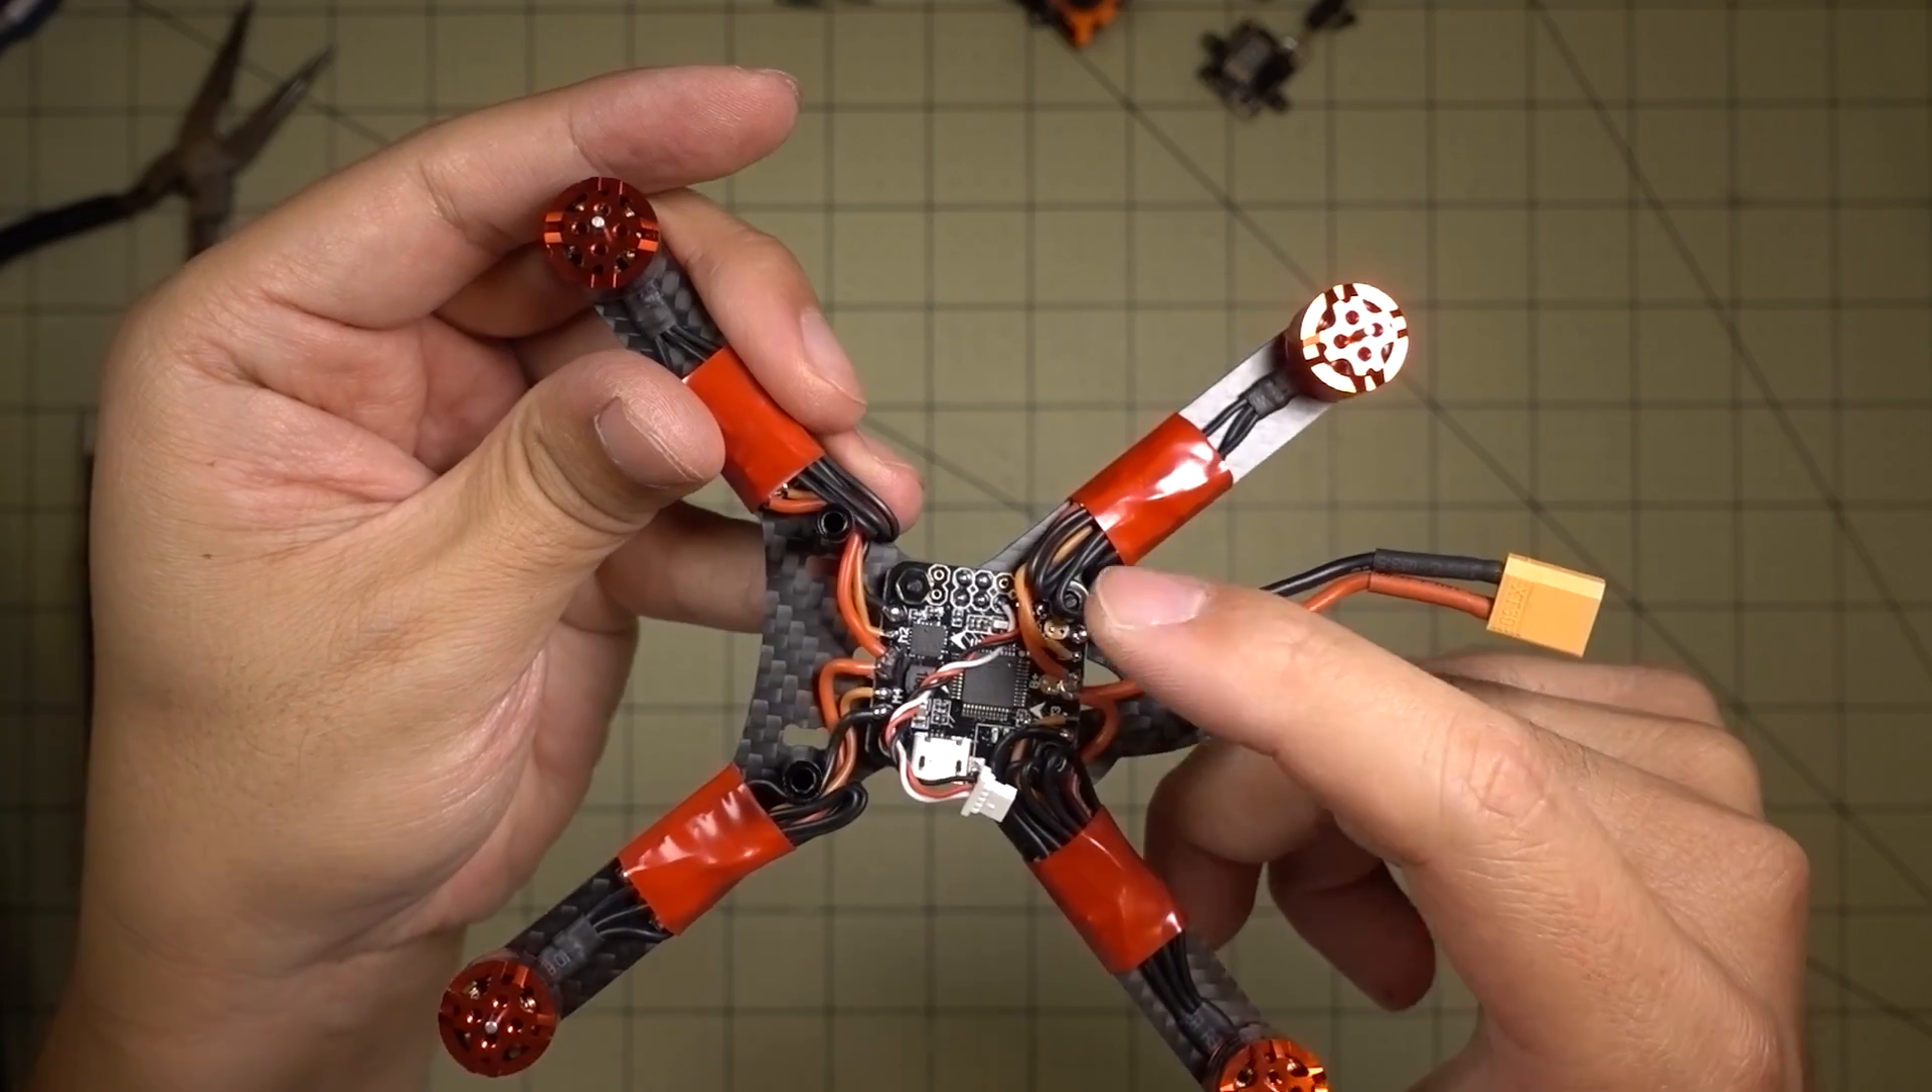And I just ran the motor wire, looped it around and soldered it onto the ESC pads. And then just wrapped the whole thing in electrical tape to secure everything down.